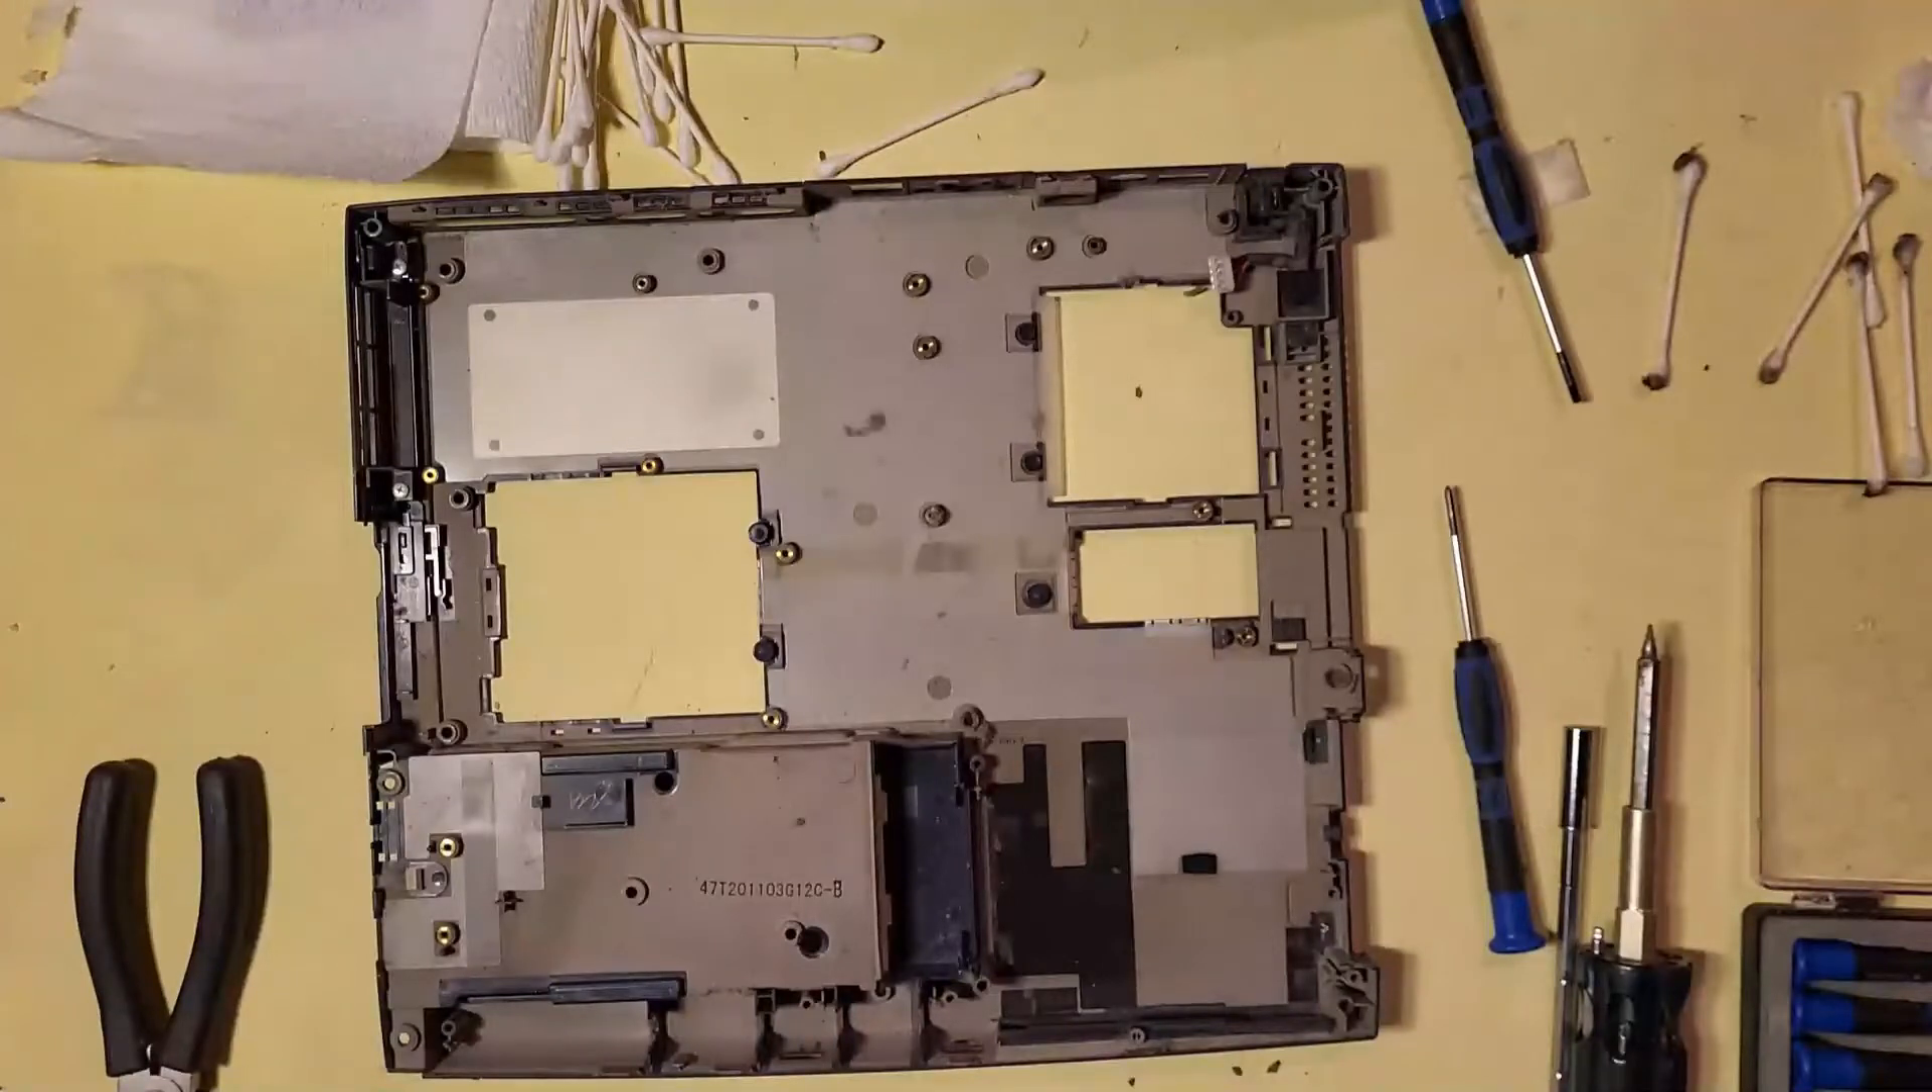And now the laptop is all disassembled.